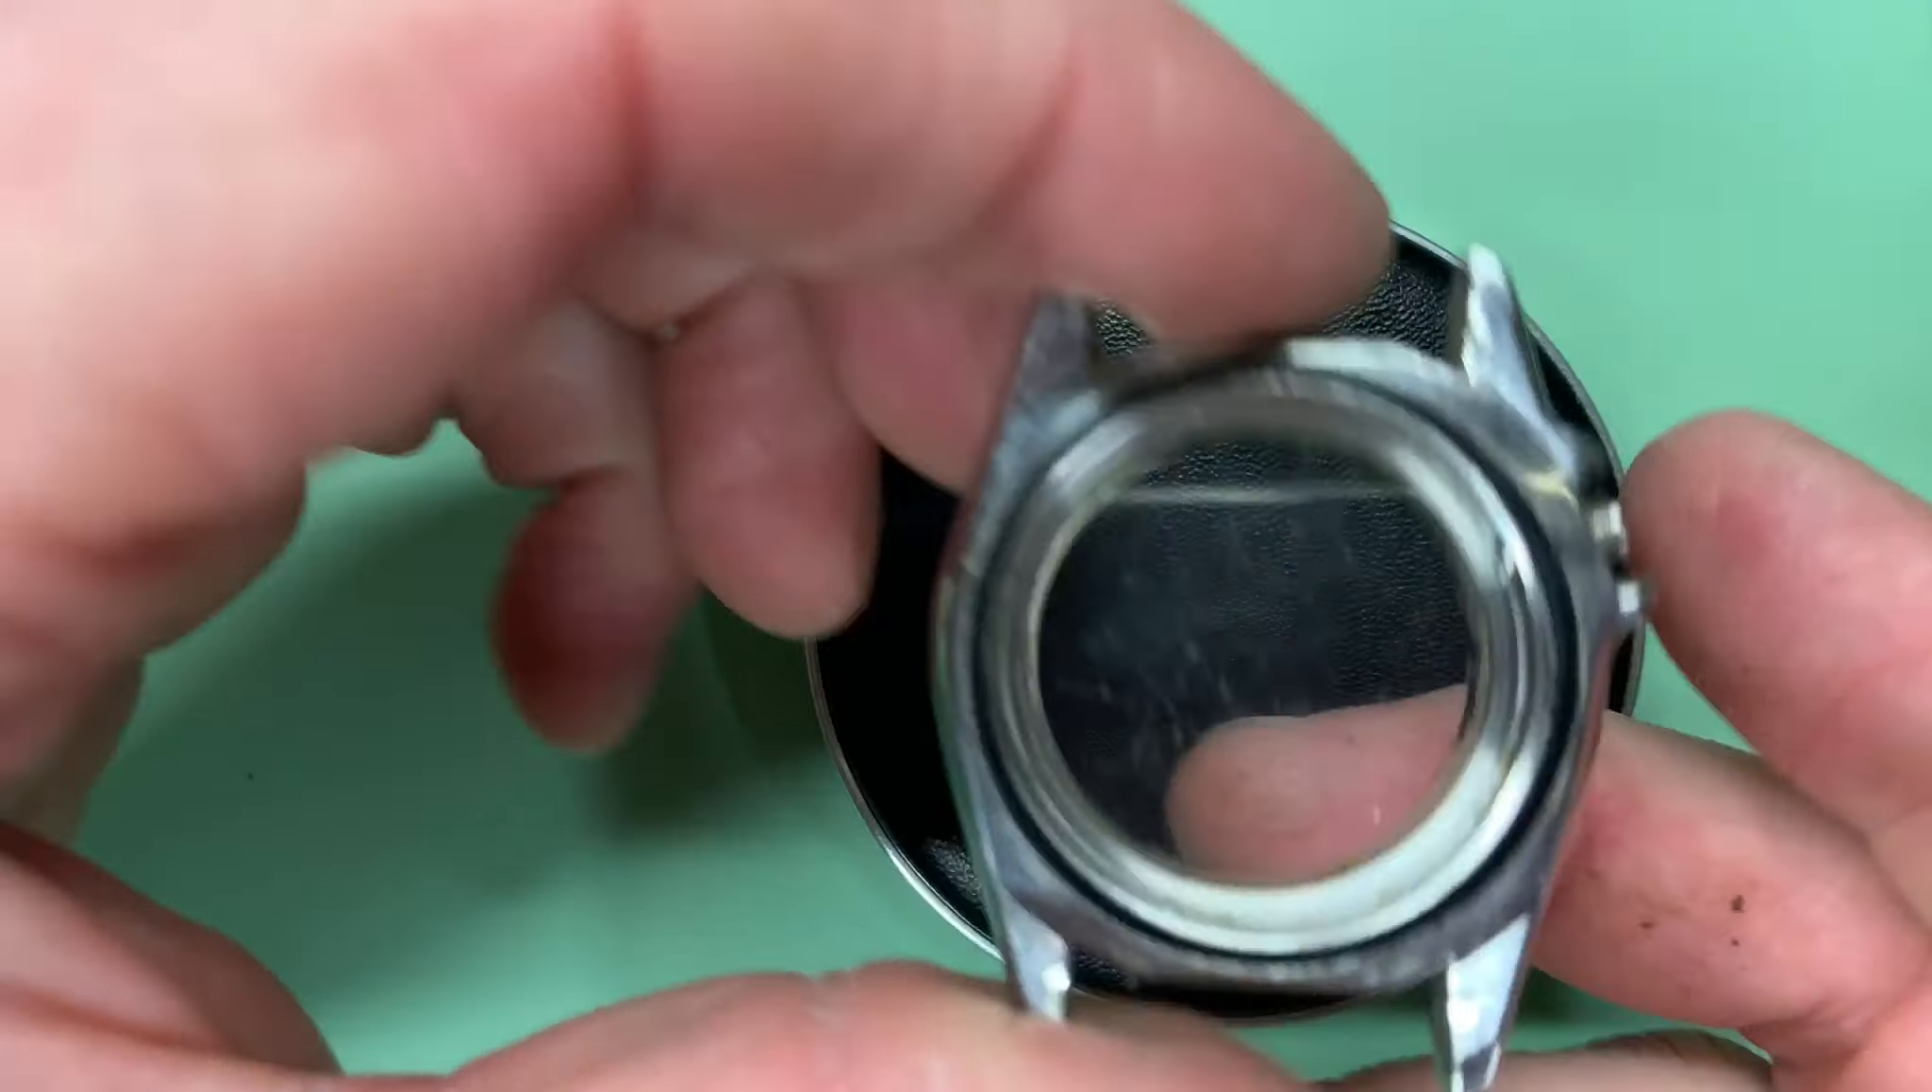Okay so case back is off and the bracelet was a bit of a struggle but it's come off and now that reveals the the aperture so we can get in here.